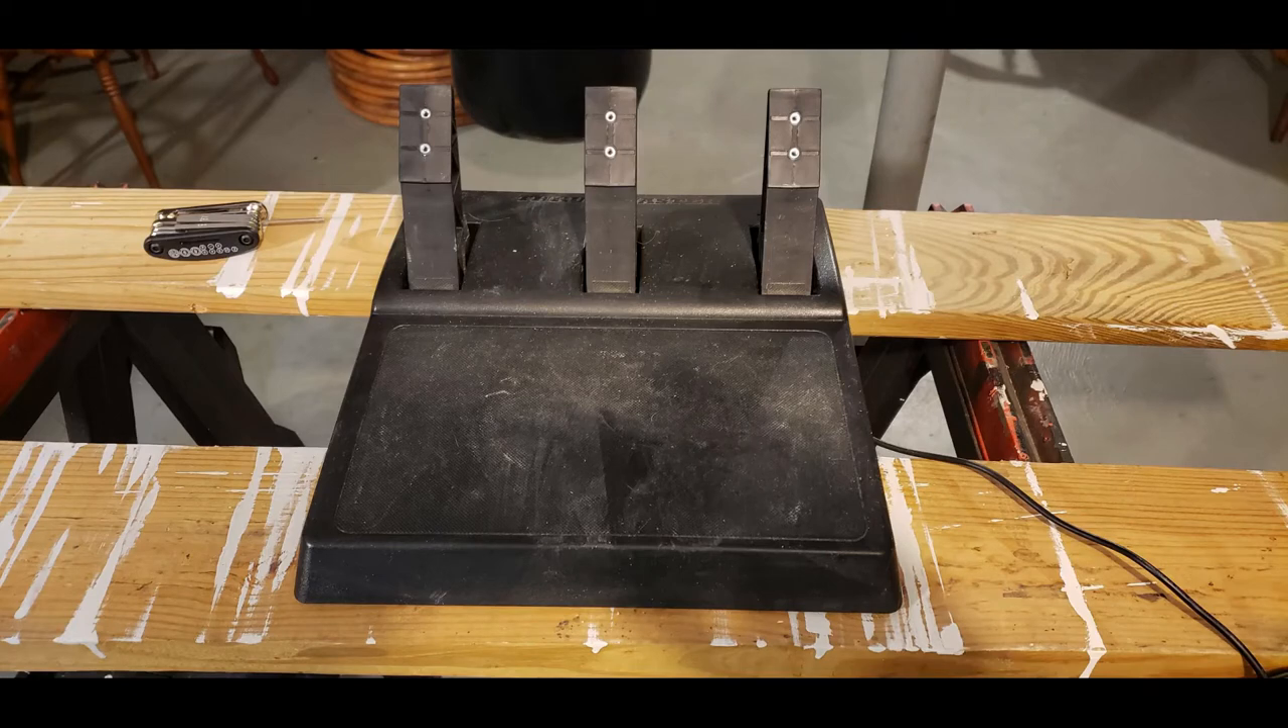We took off the pedals here. It's just two screws per pedal.